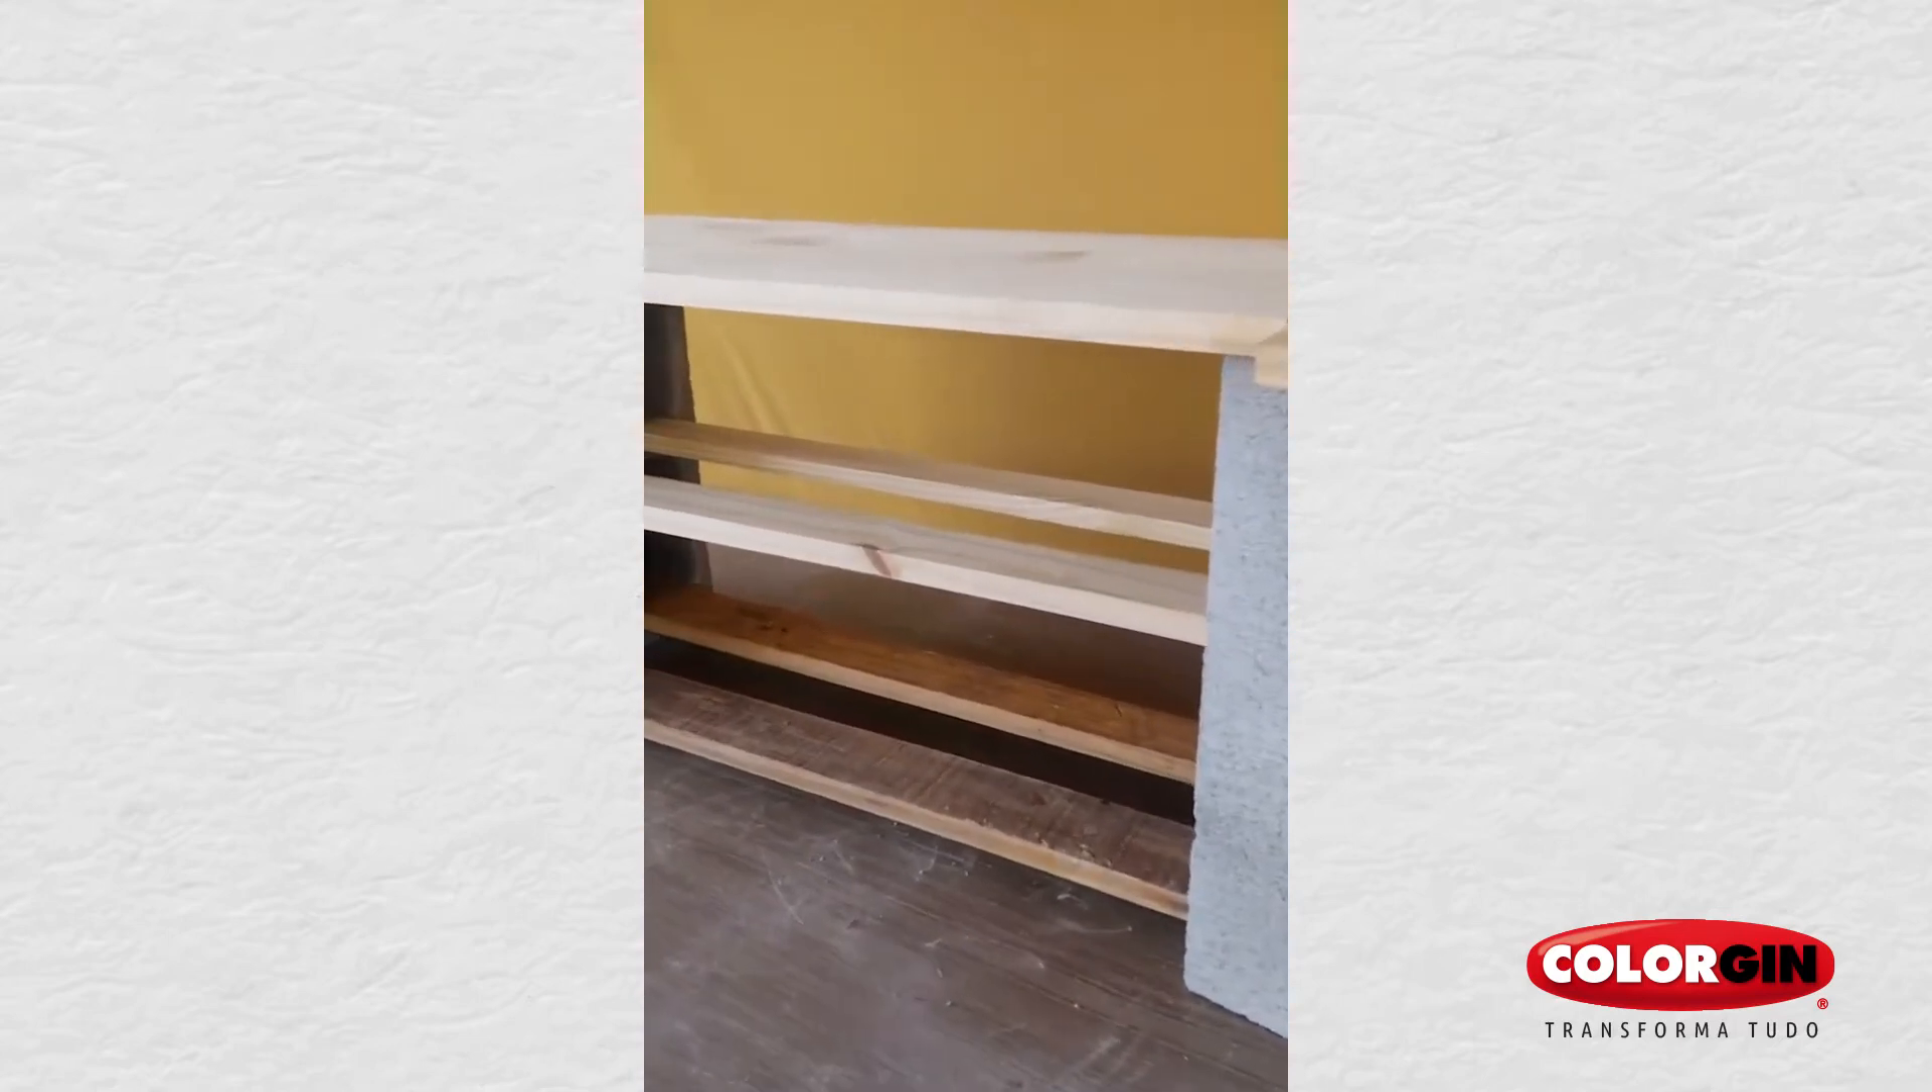E aí na parte de baixo eu encaixei as ripas pra formar prateleiras pros sapatos.